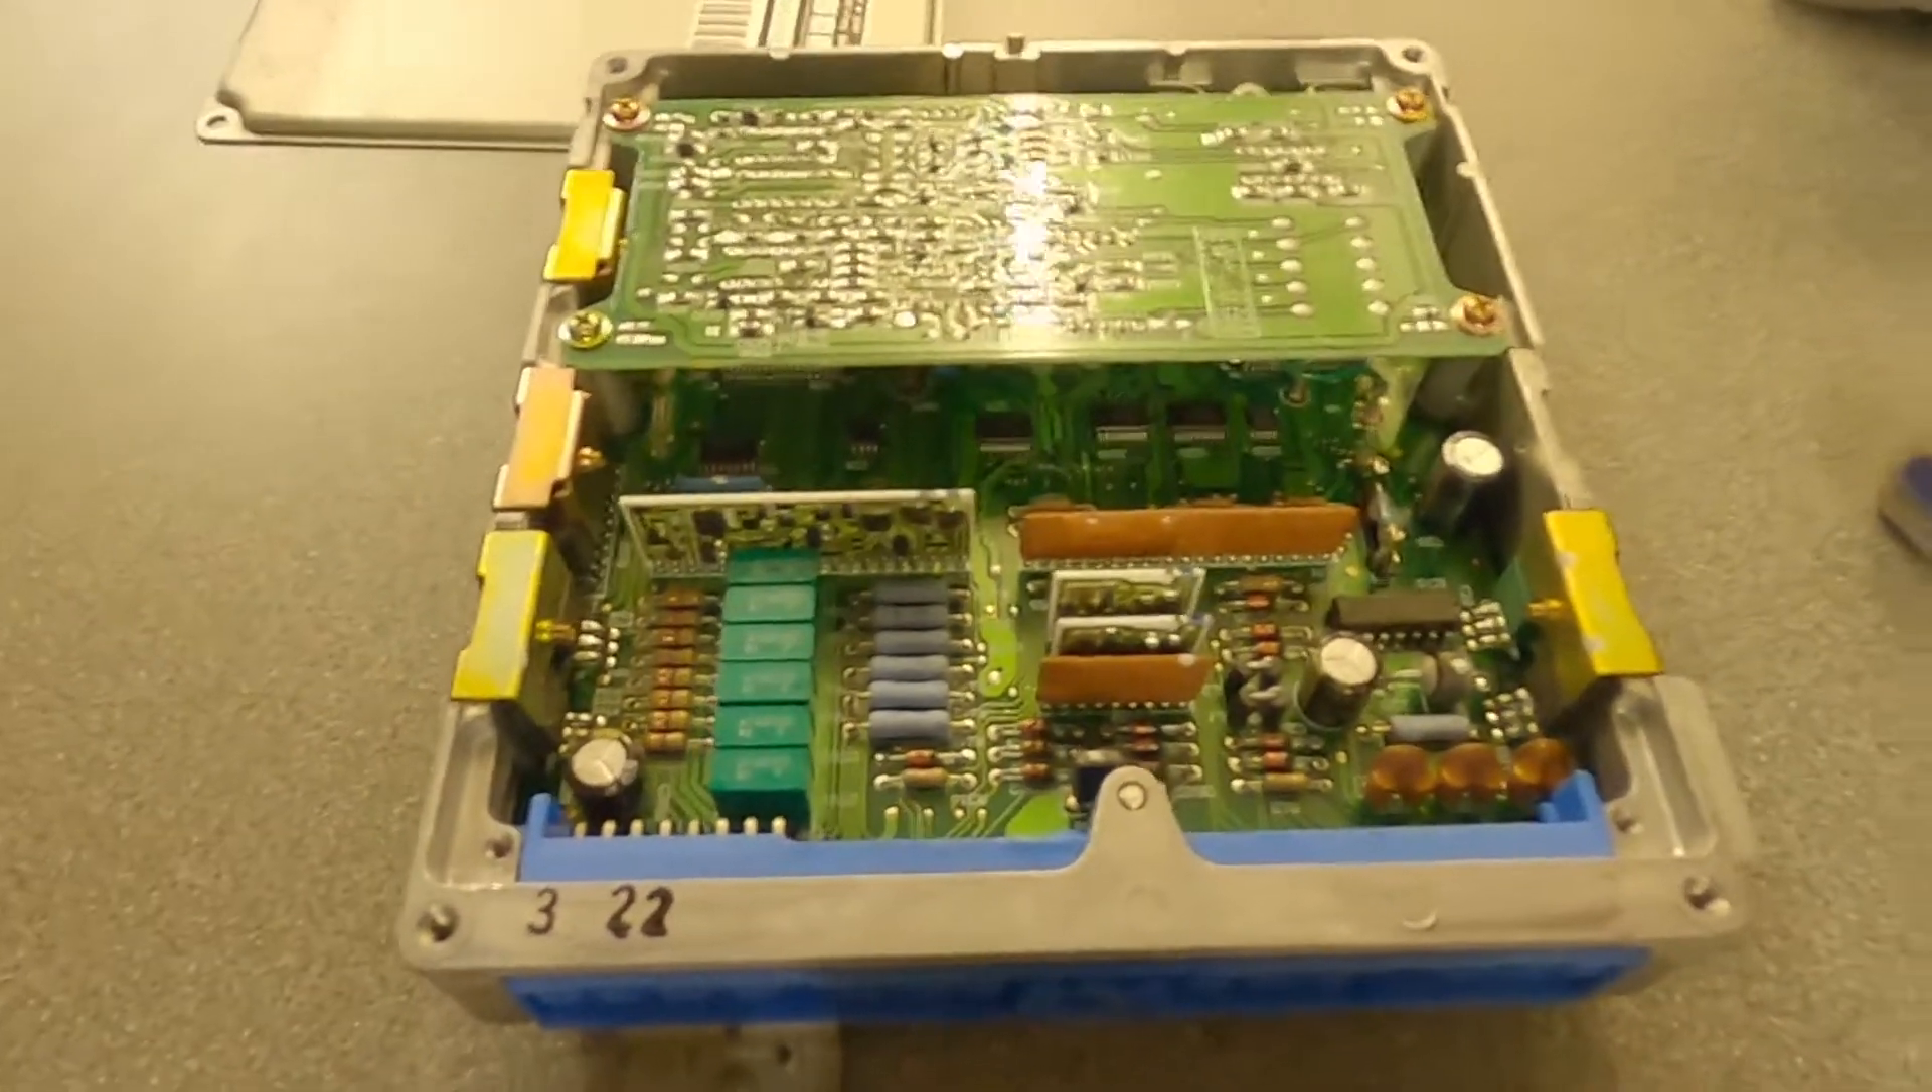The top cover removed. So, there's a whole bunch of screws on the circuit board we need to remove.